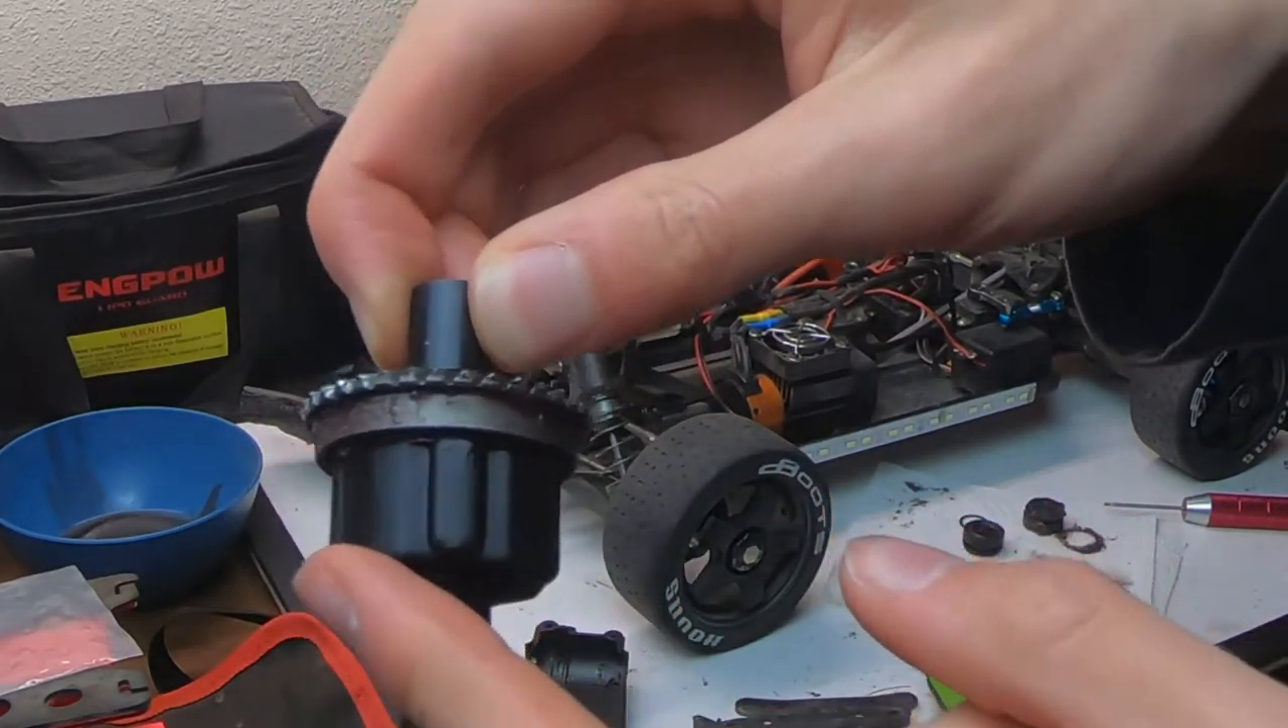Alright, so I've got the differential fully reassembled.